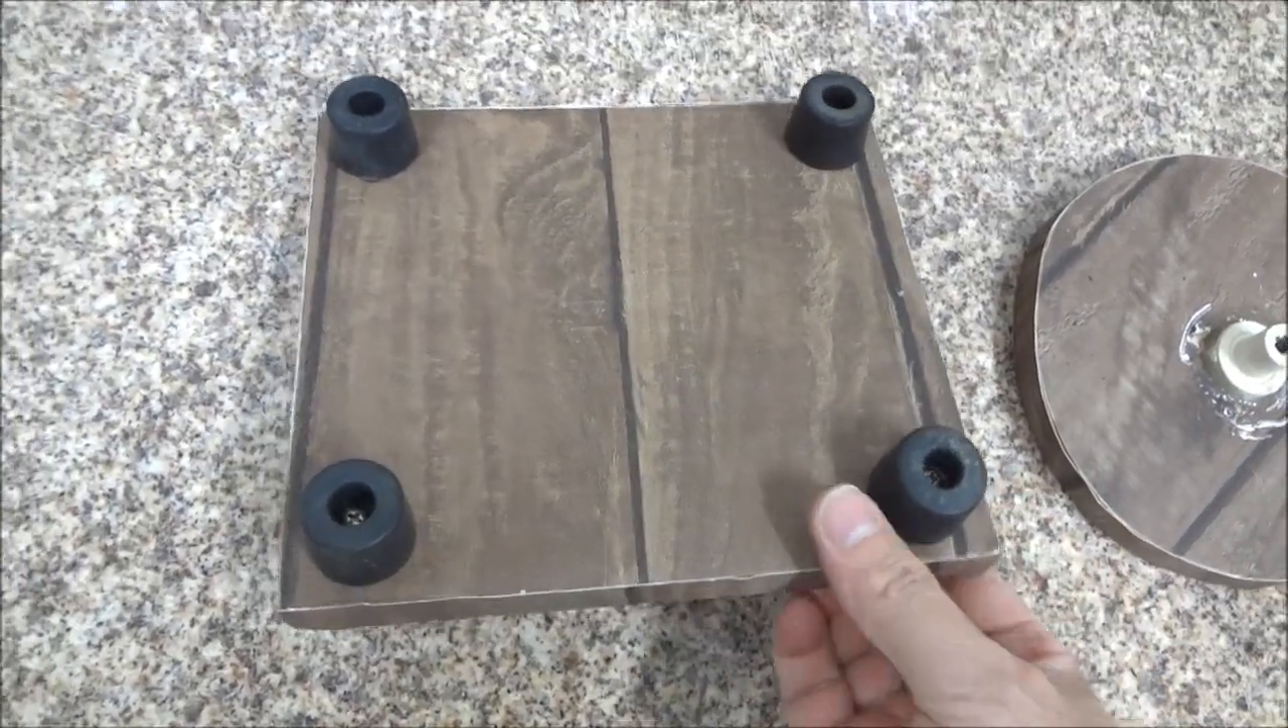Muito bem, já fixamos aqui os pés de borracha.